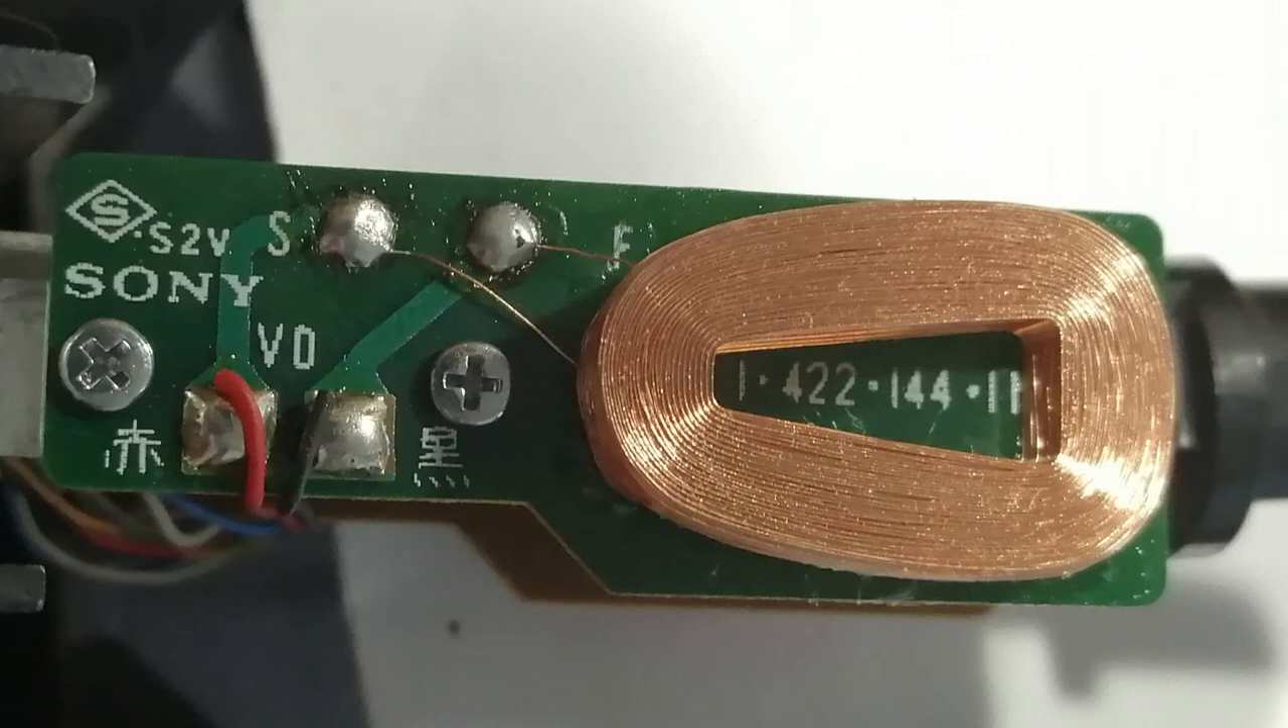И, наконец, припаял контакты на место.